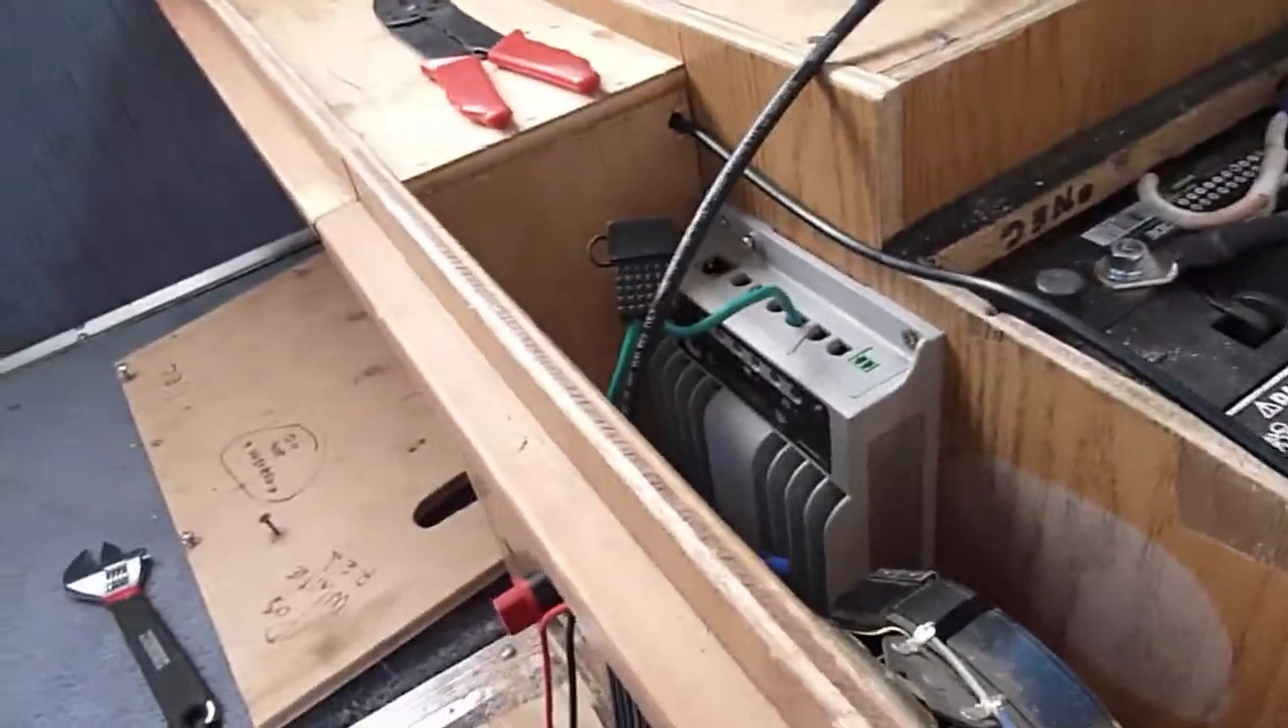I put the solar controller here.